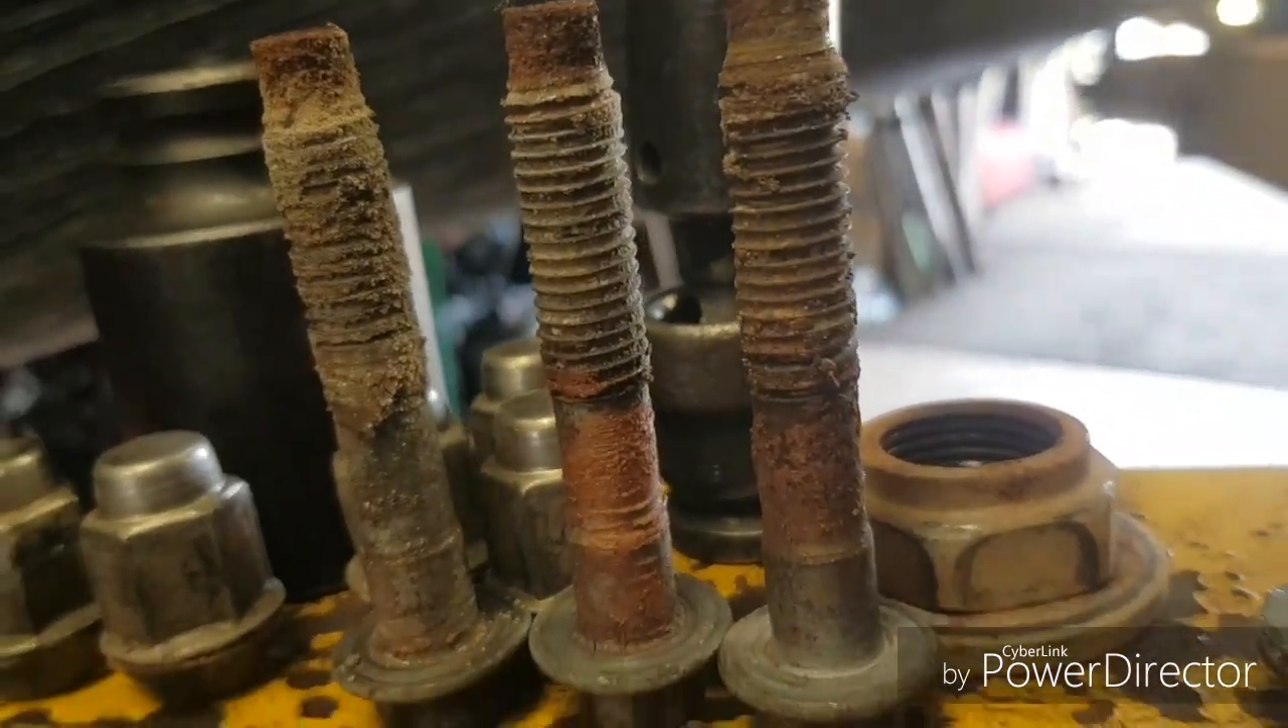Got the bolts out. See the threads?